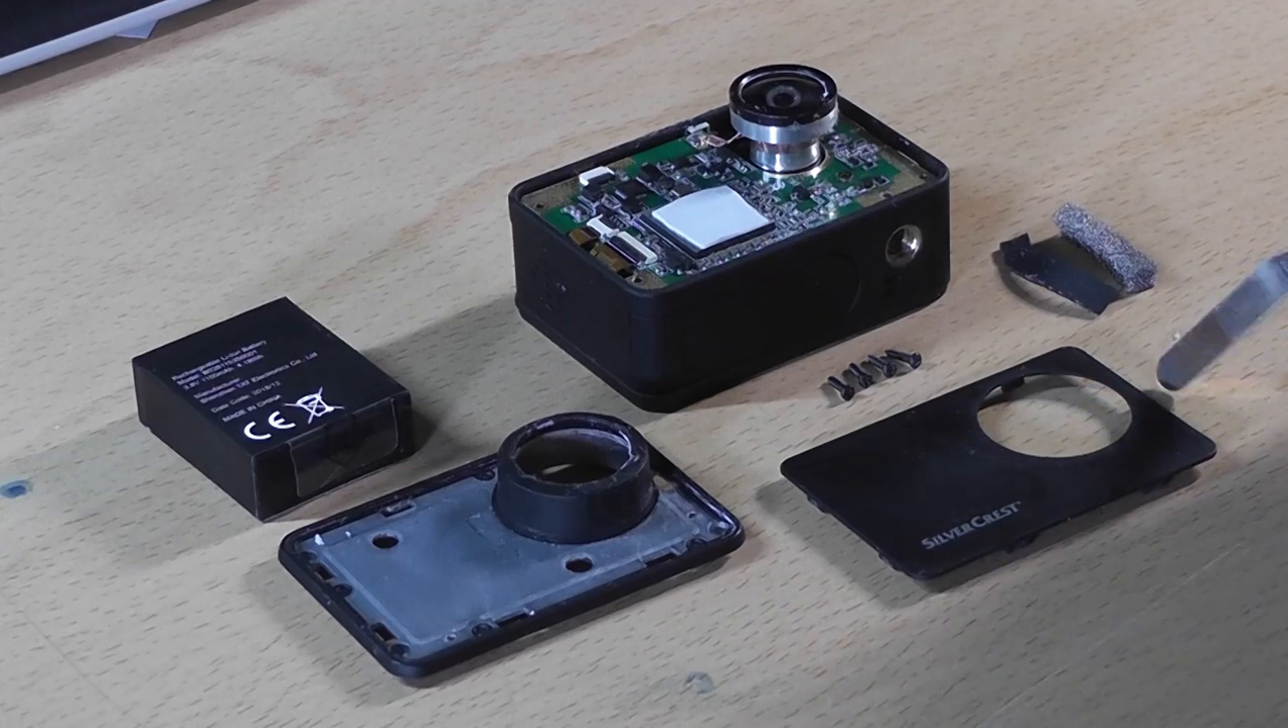So the journey so far is that the battery has been removed the front of the camera has been unclipped.